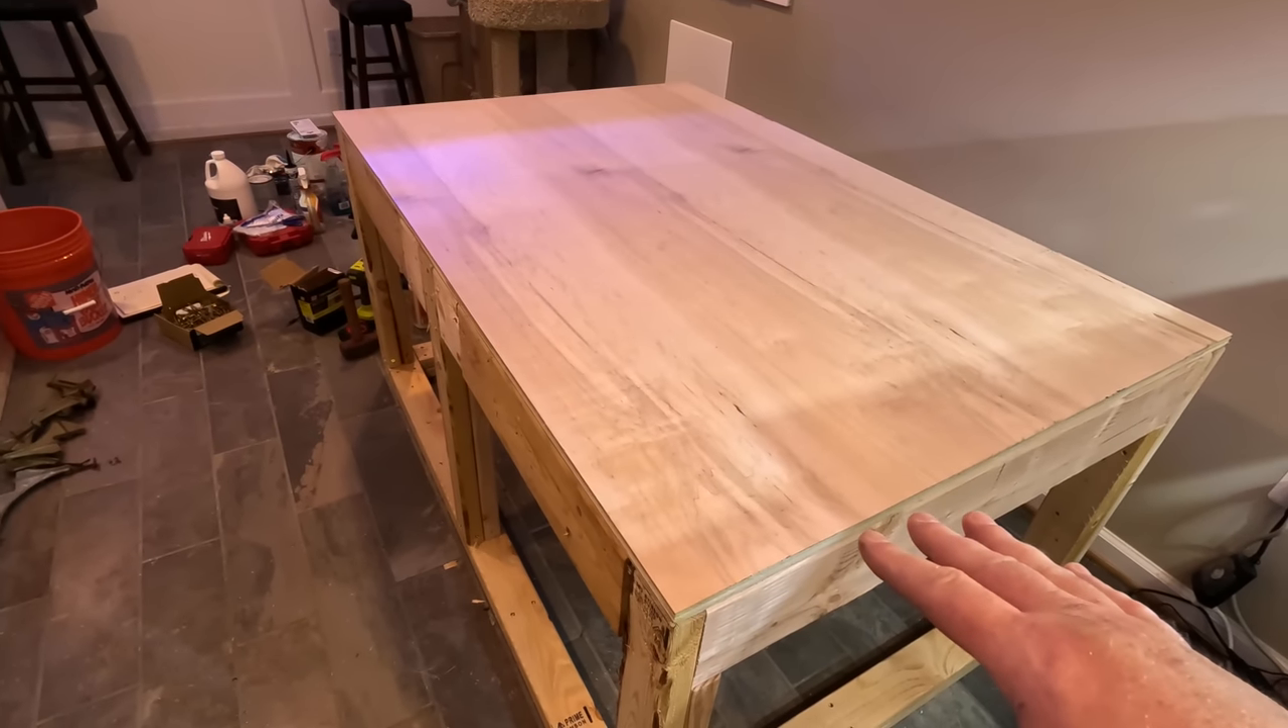But as far as the base goes, we went ahead and laid it on the stand because we're going to be doing the work up high.